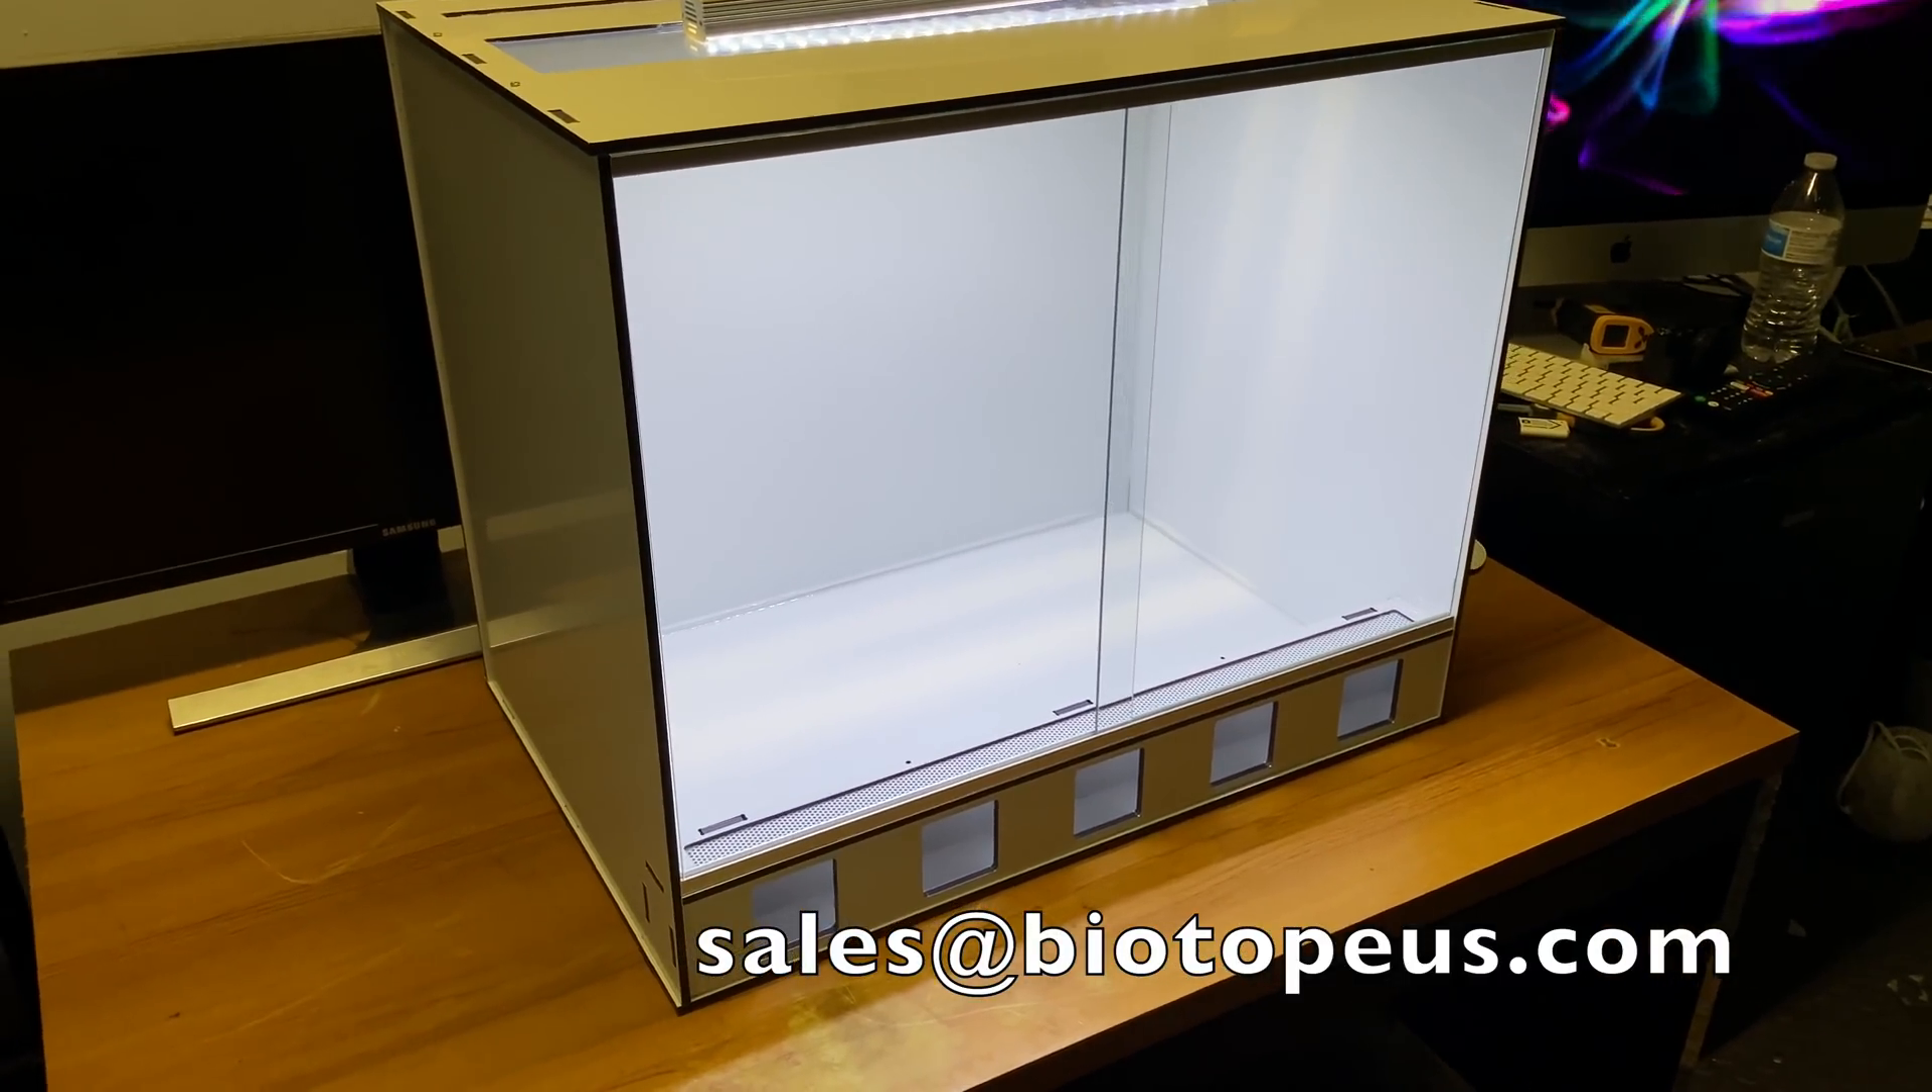All right guys and here you can see the tank is uh fully assembled um which we're gonna show you how to do that in the video.